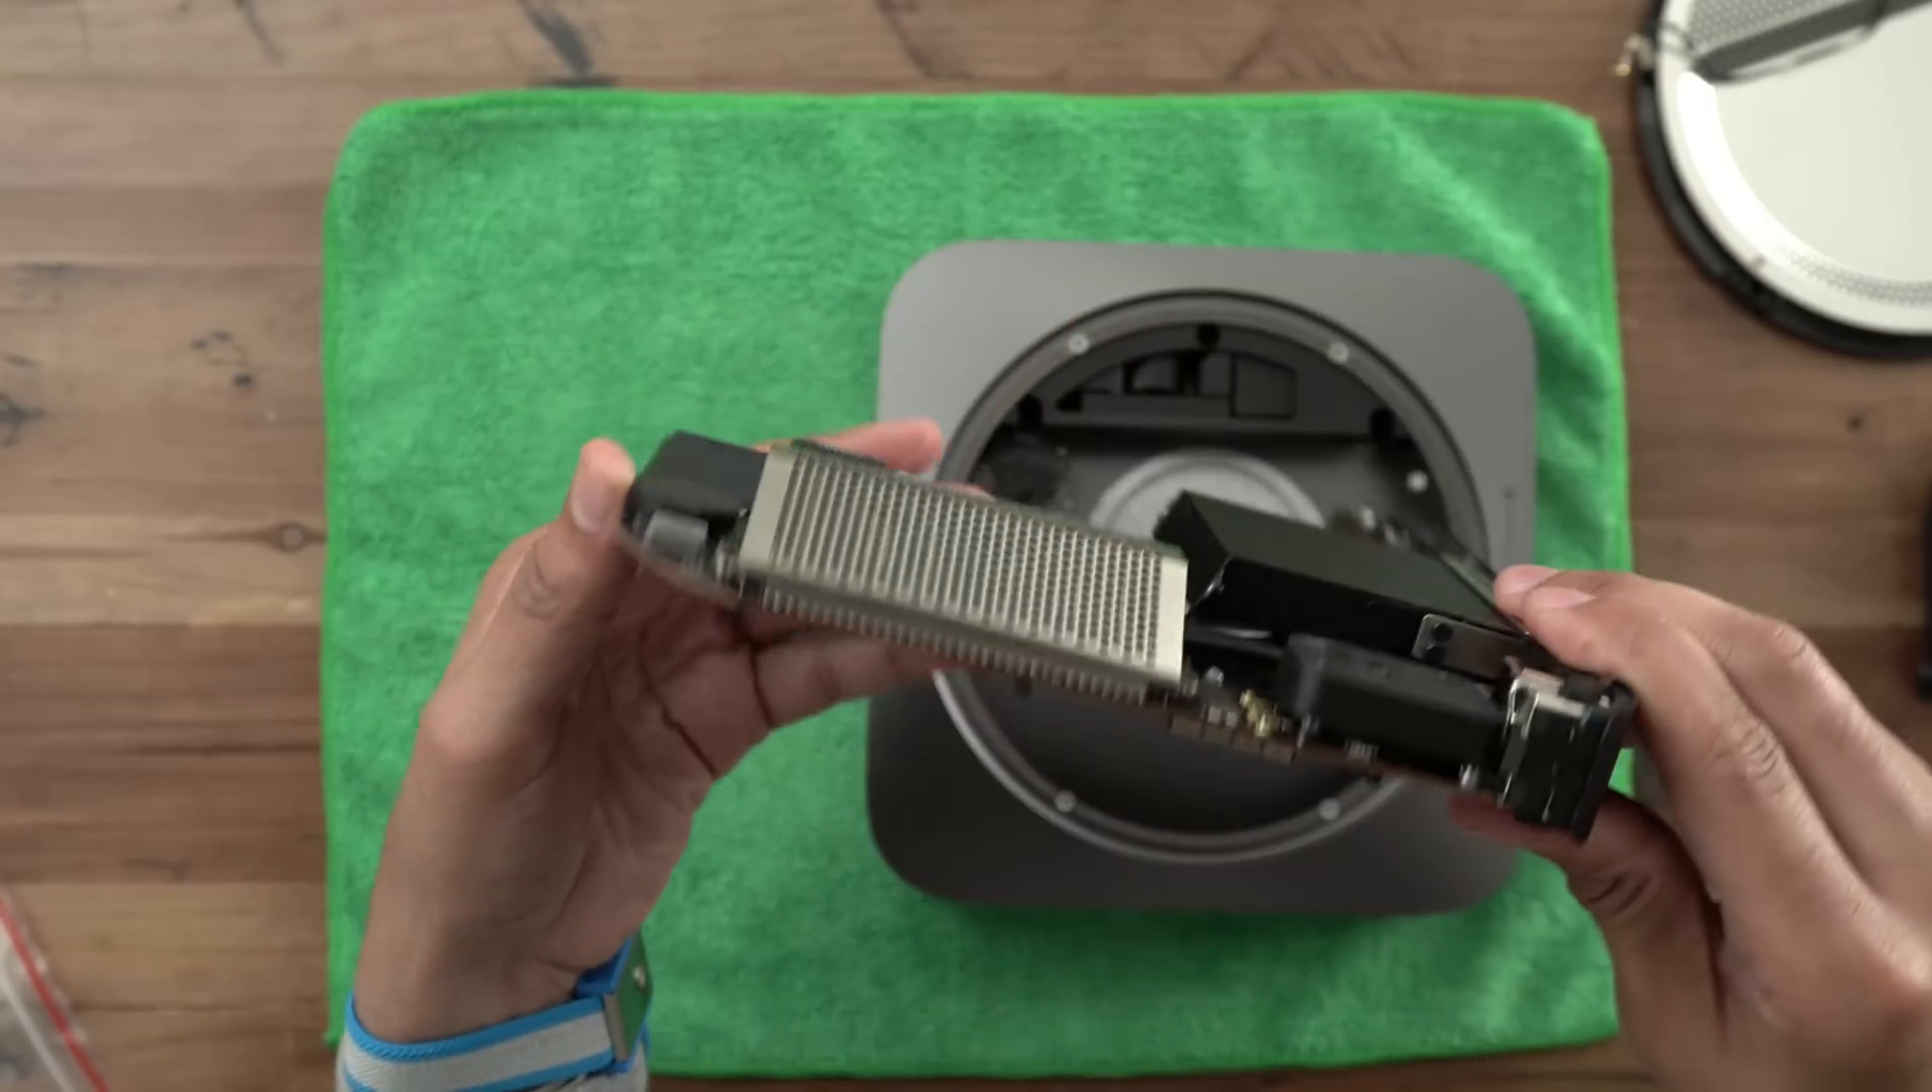So with the logic board removed completely, that means that we're in the home stretch of this memory install for the Mac mini.